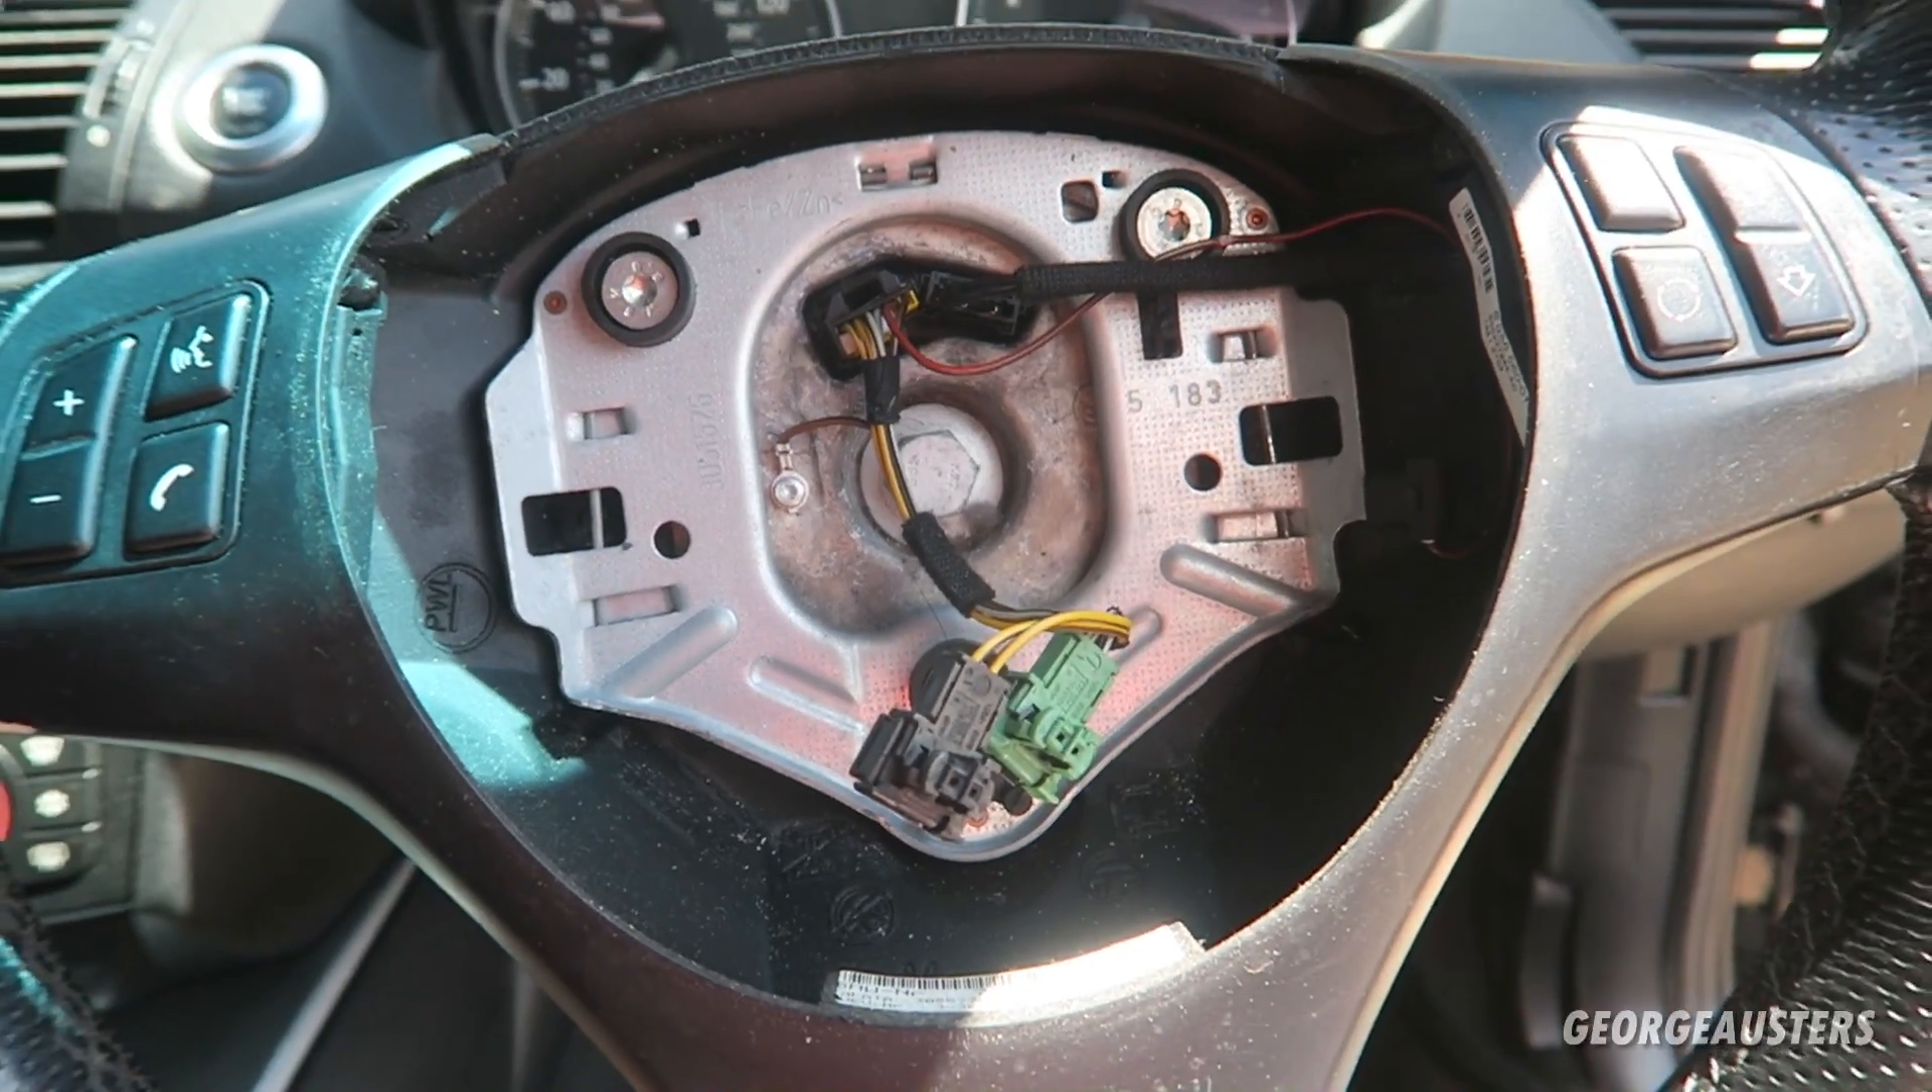There we go that's the airbag removed.